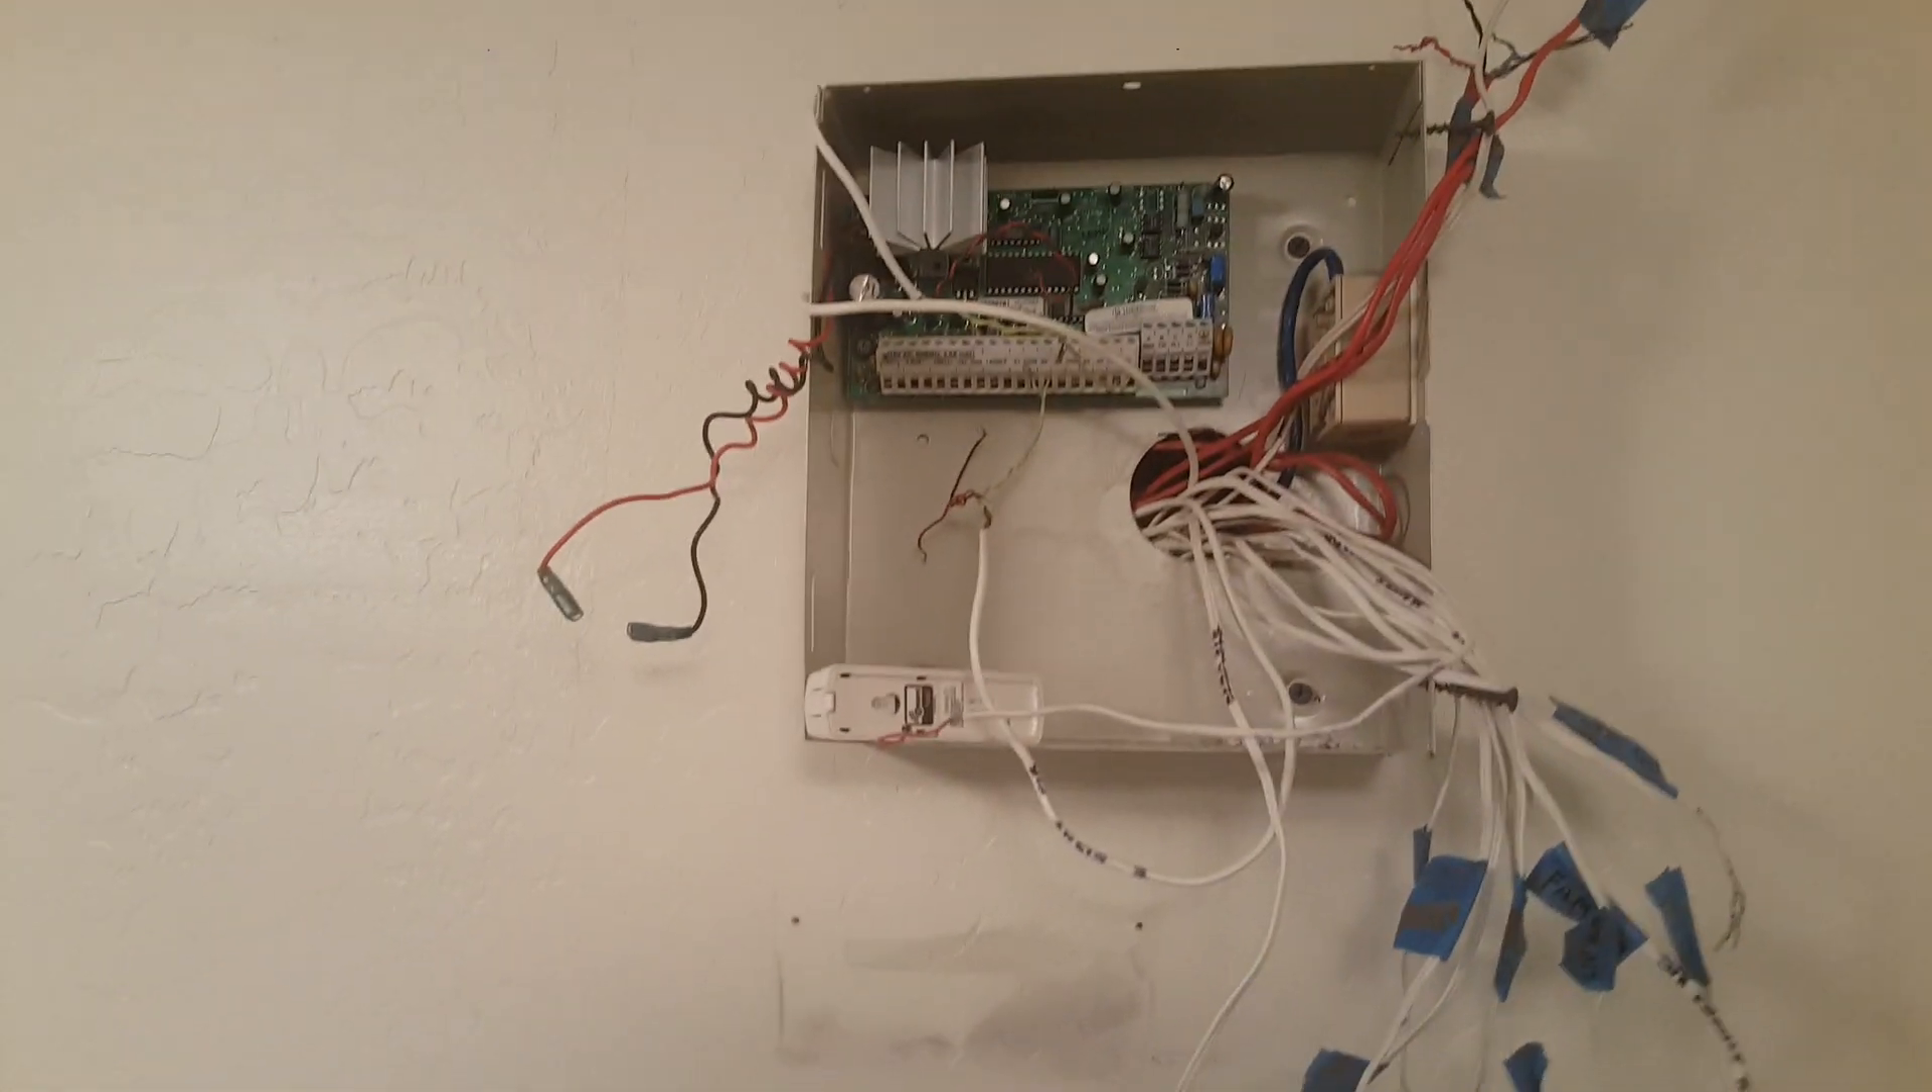You can see I remove the cover to the alarm panel.